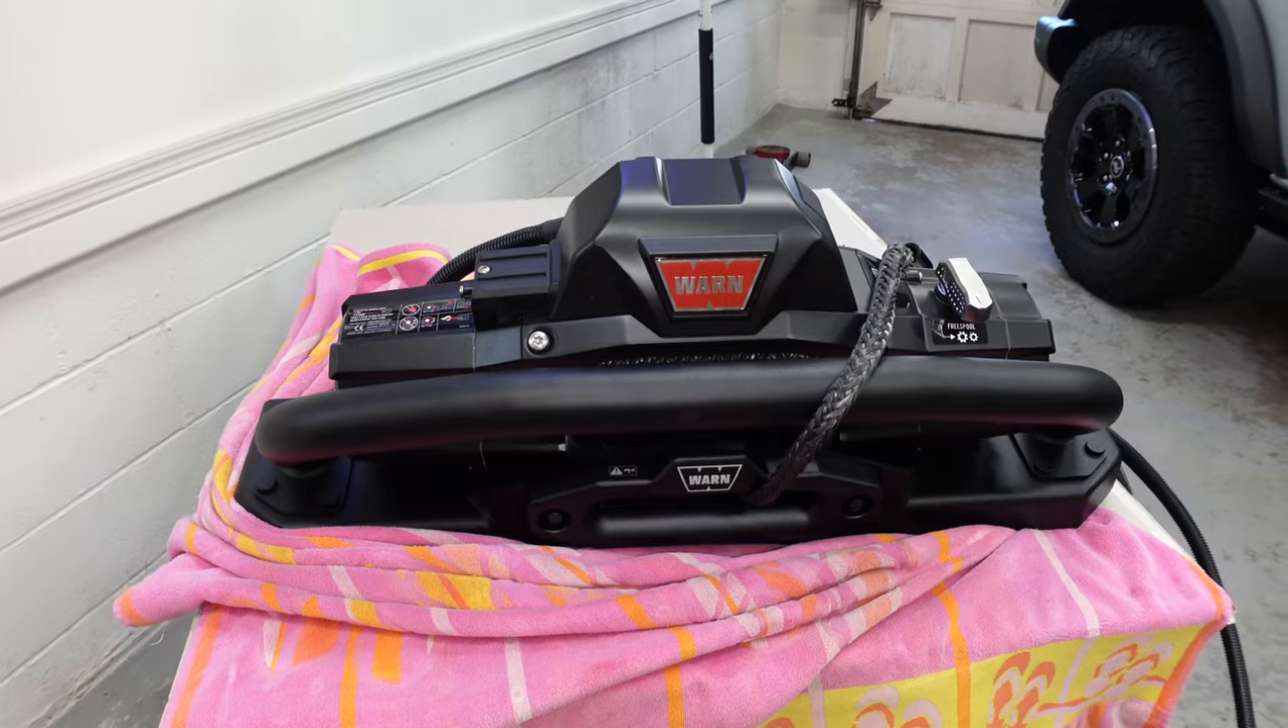The winch and the brush bar, winch plate, all married together.